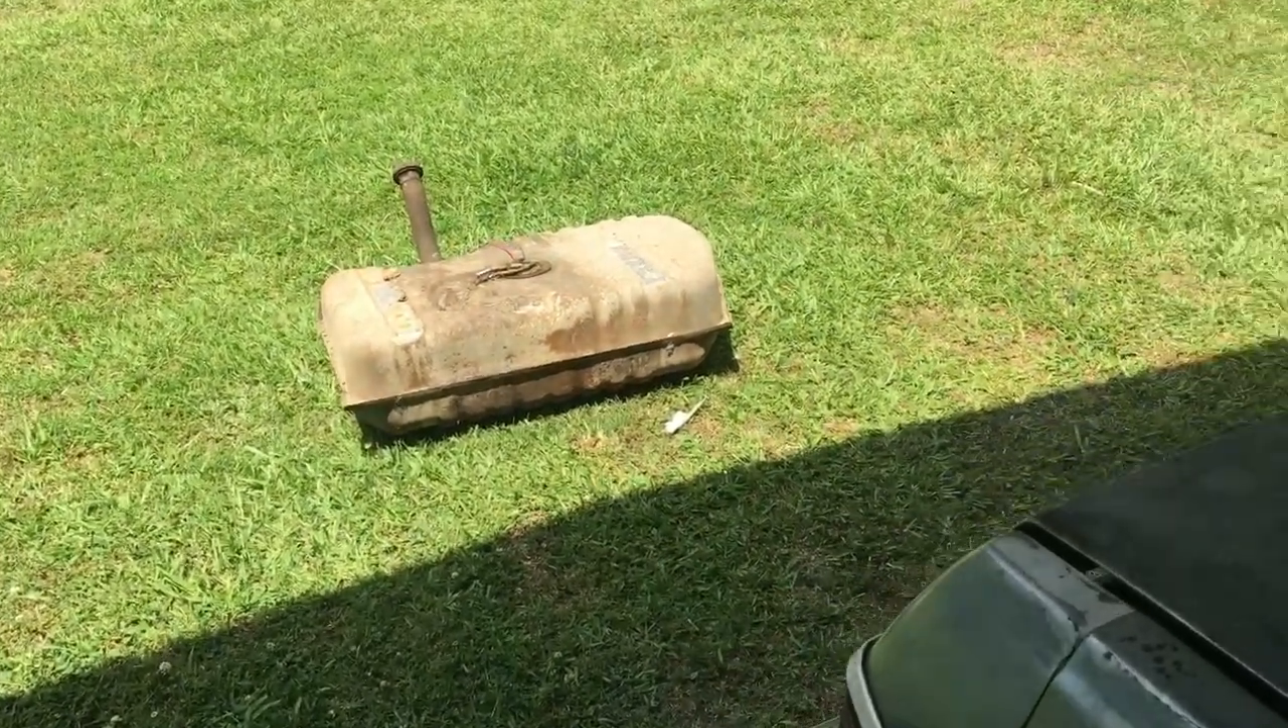So I did get the gas tank out.